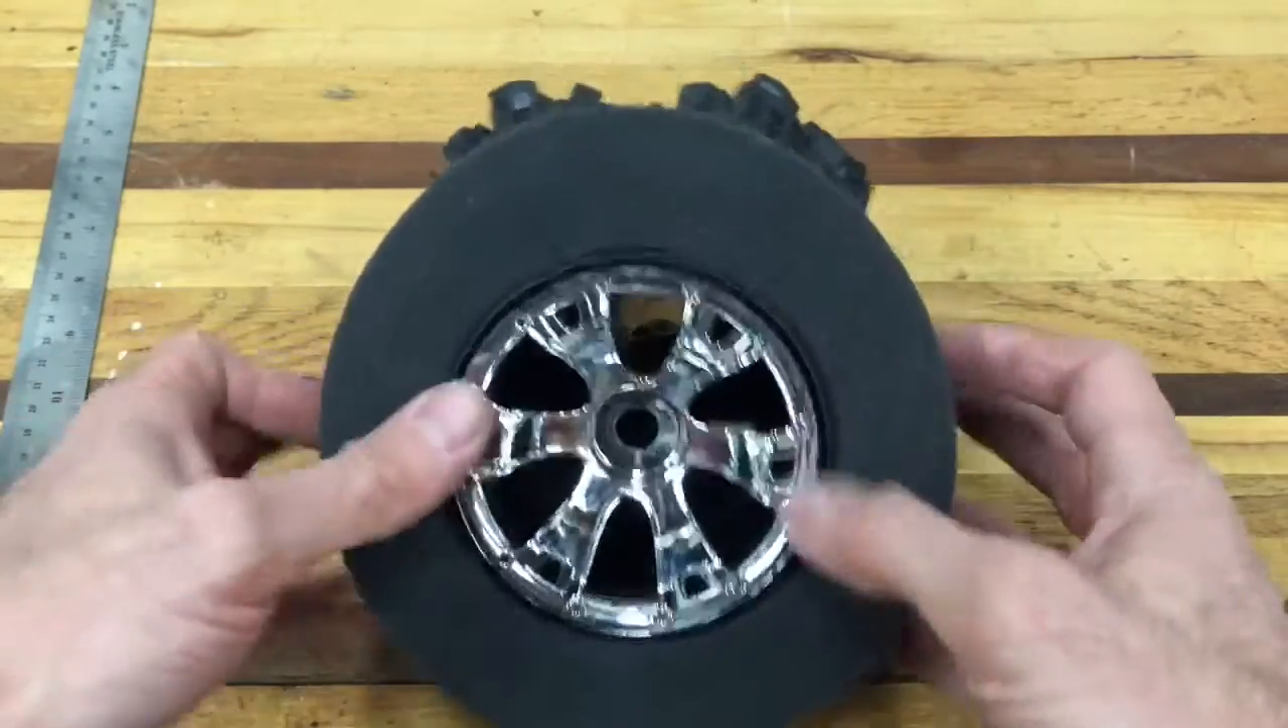Alright, so I have the foam put back on the rim, and now I'm going to attempt to pull that rubber tire back over it.